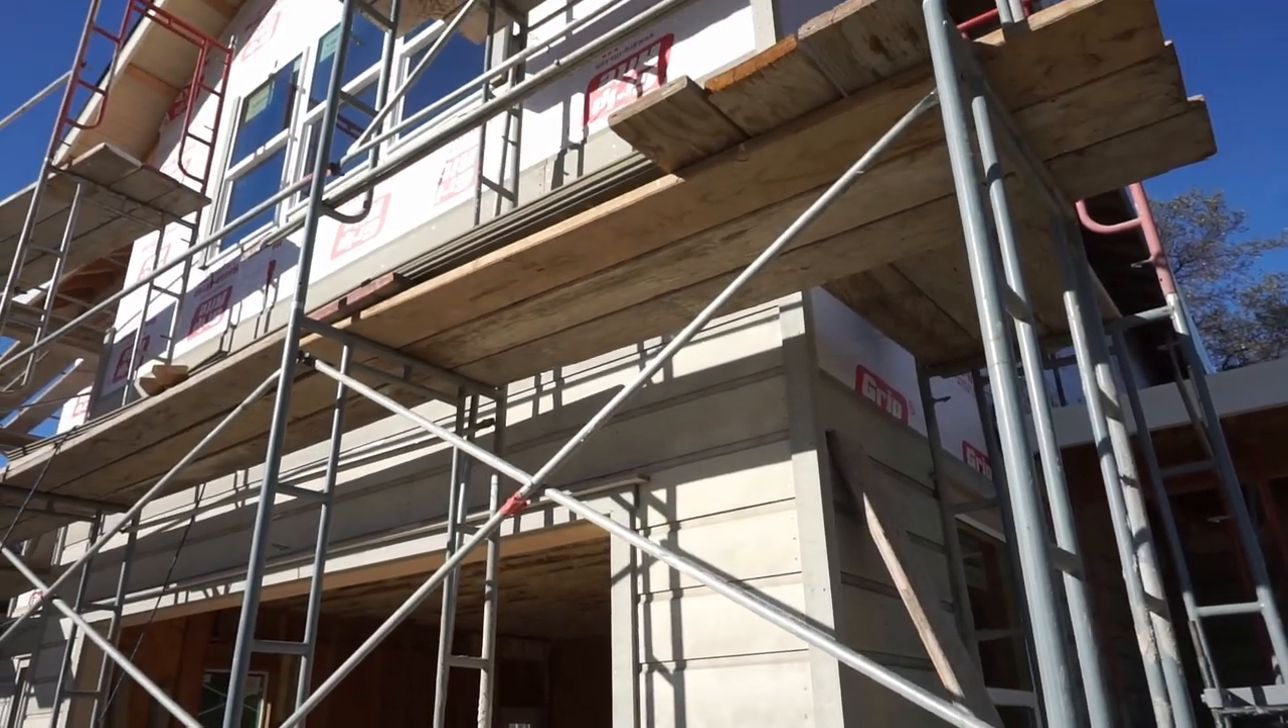This video is coming to a close, but as you can tell, the siding is not yet complete.